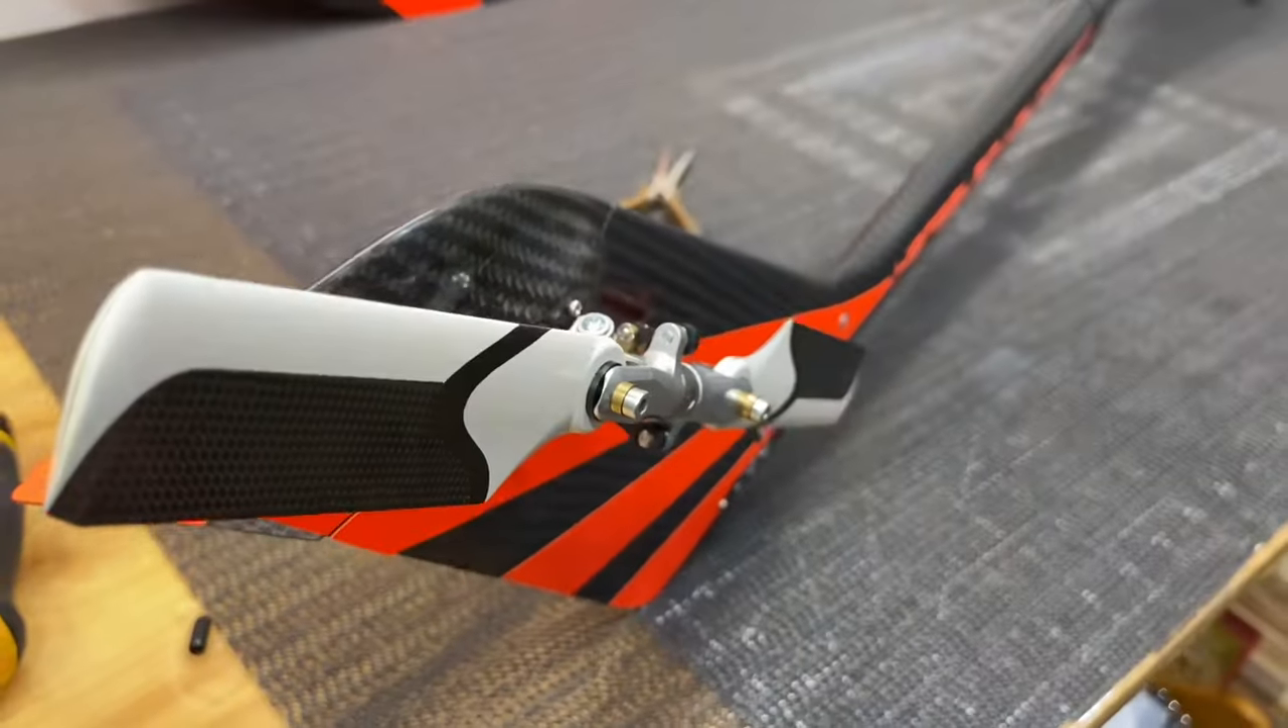We got our tail blades on so we got the 106 millimeter blades.